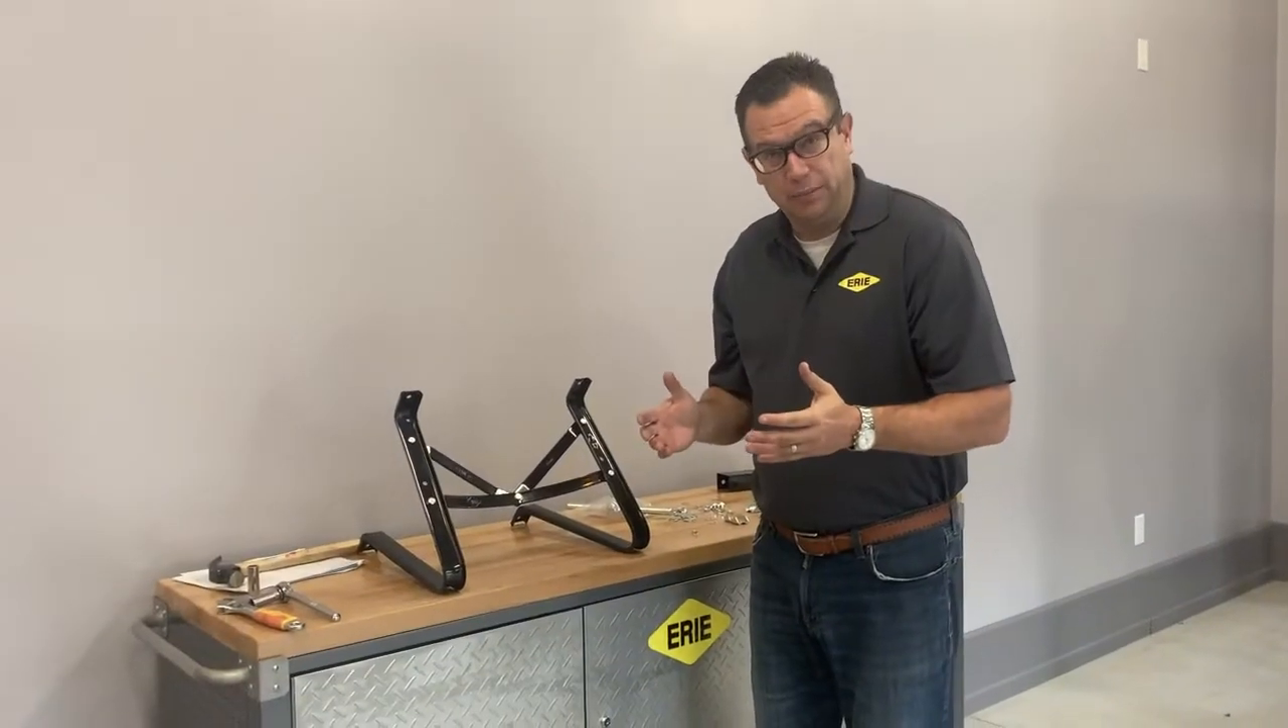So the leg assembly is now complete.